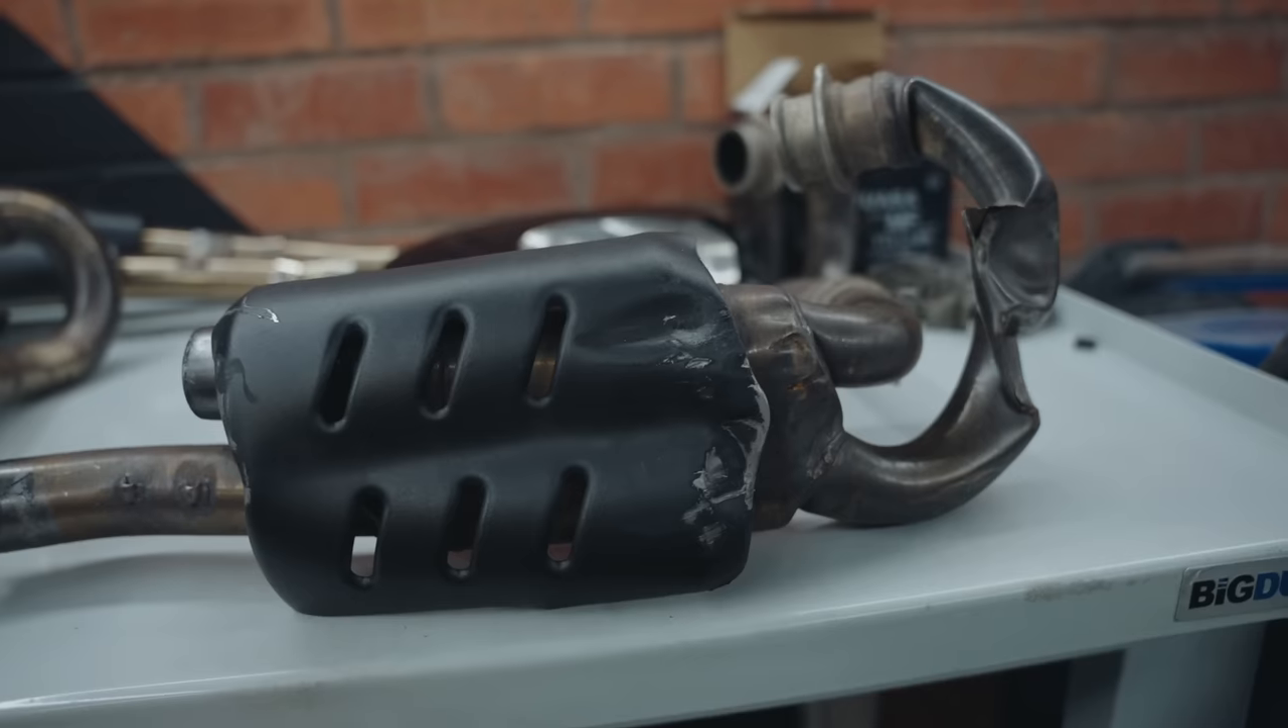So here's the exhaust we've just pulled off.